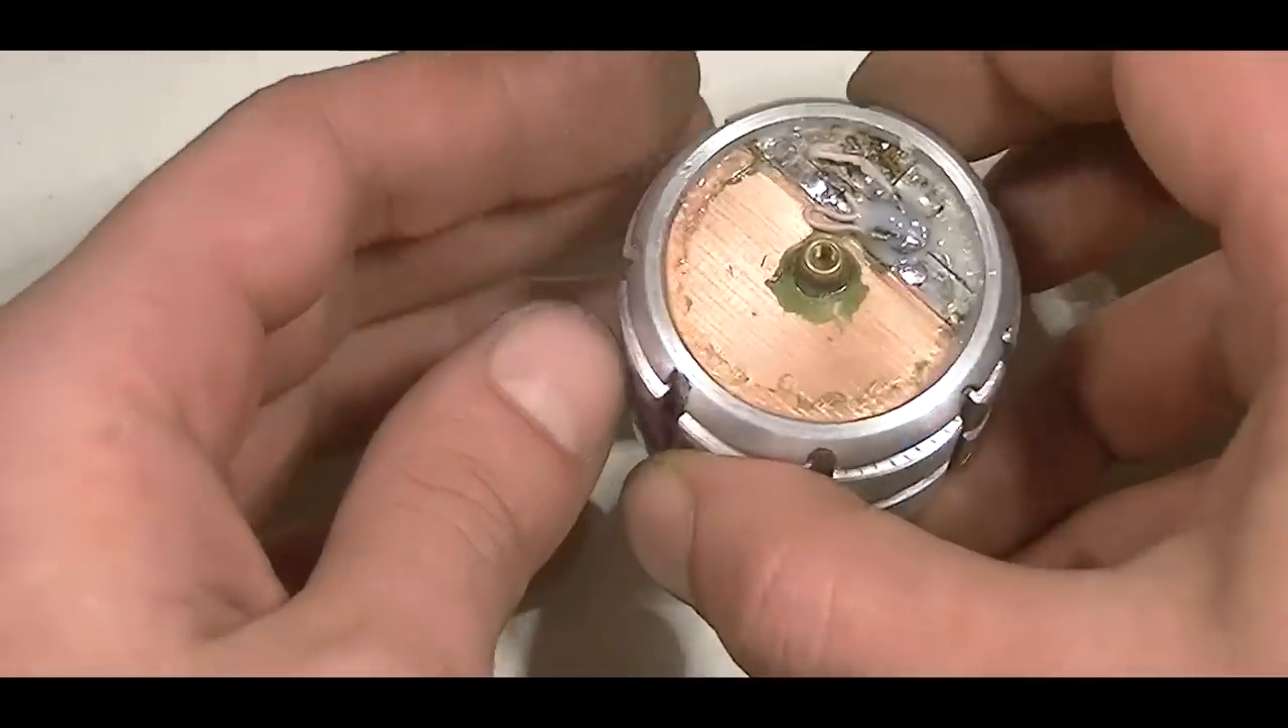Установил, с вашего позволения сказать, печатную плату в корпус.